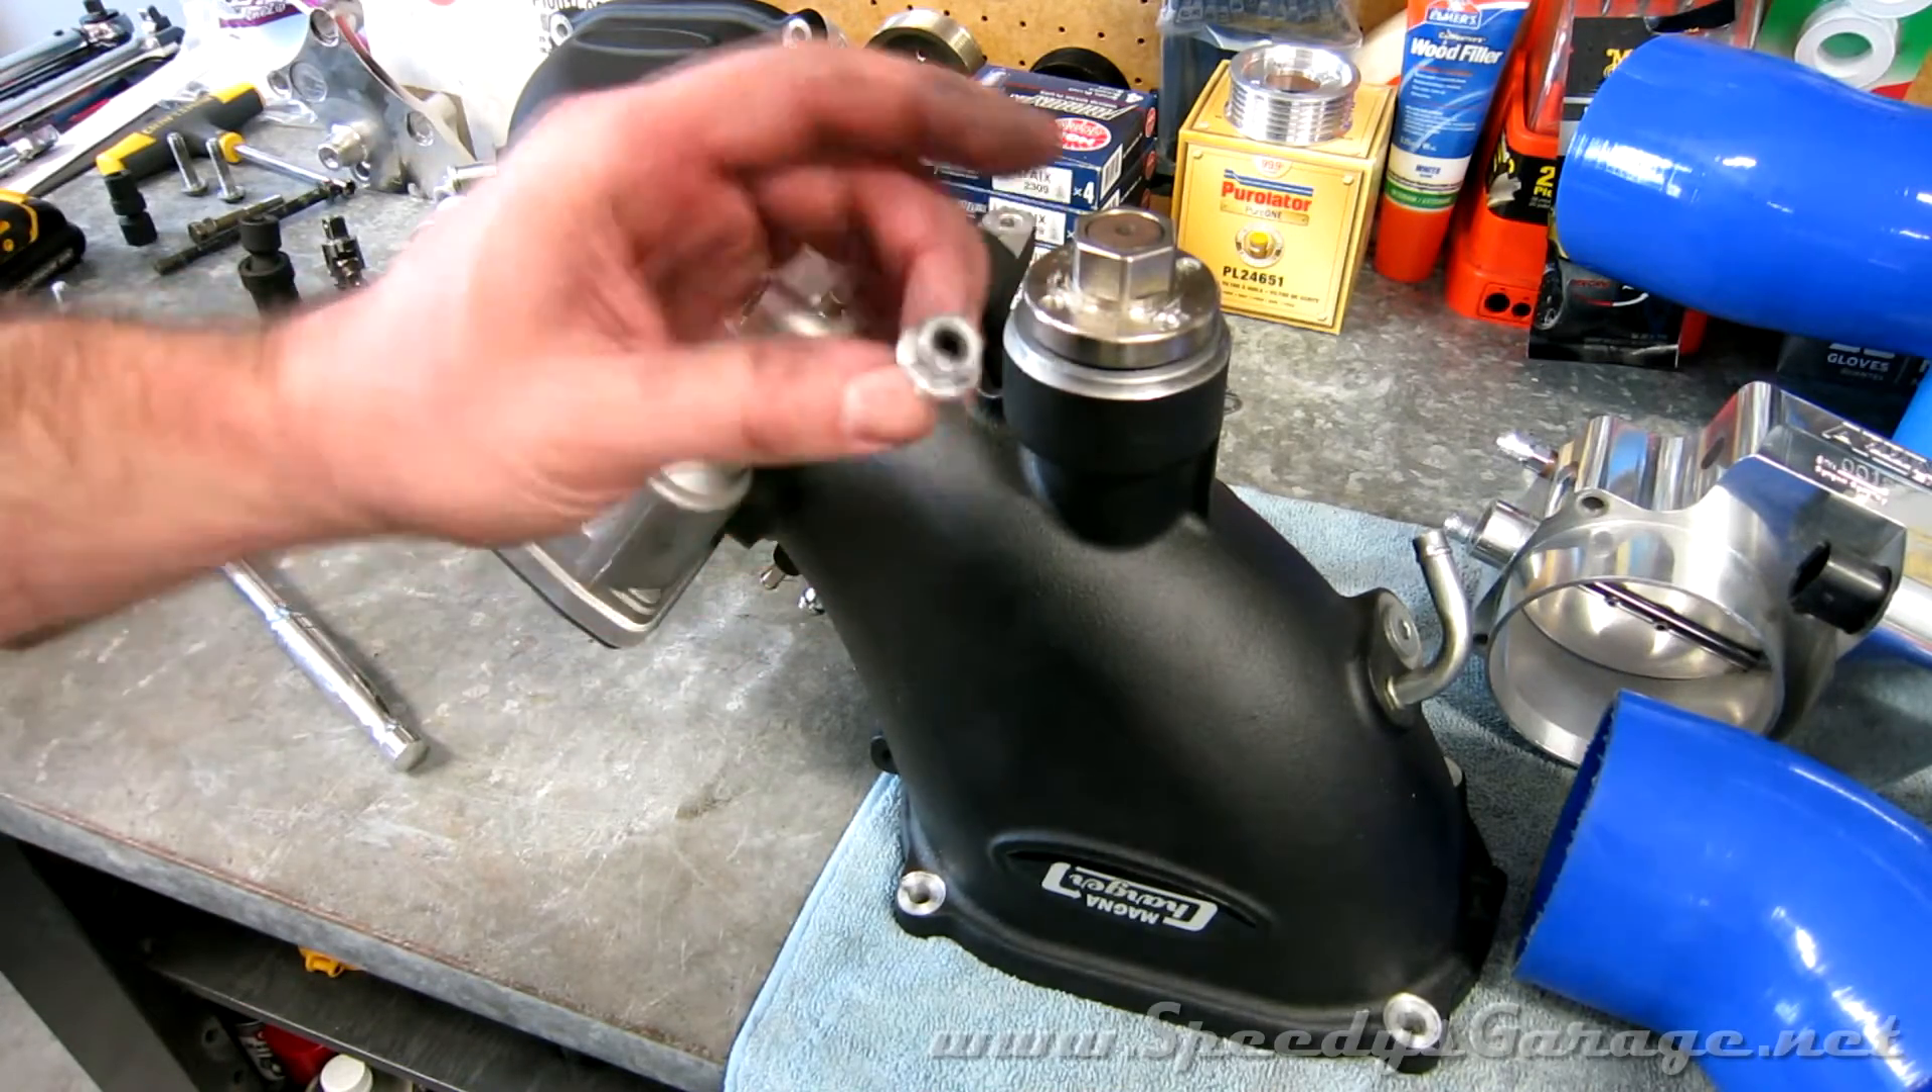I got the blower snout off and up on the work bench where I can have a look at it.